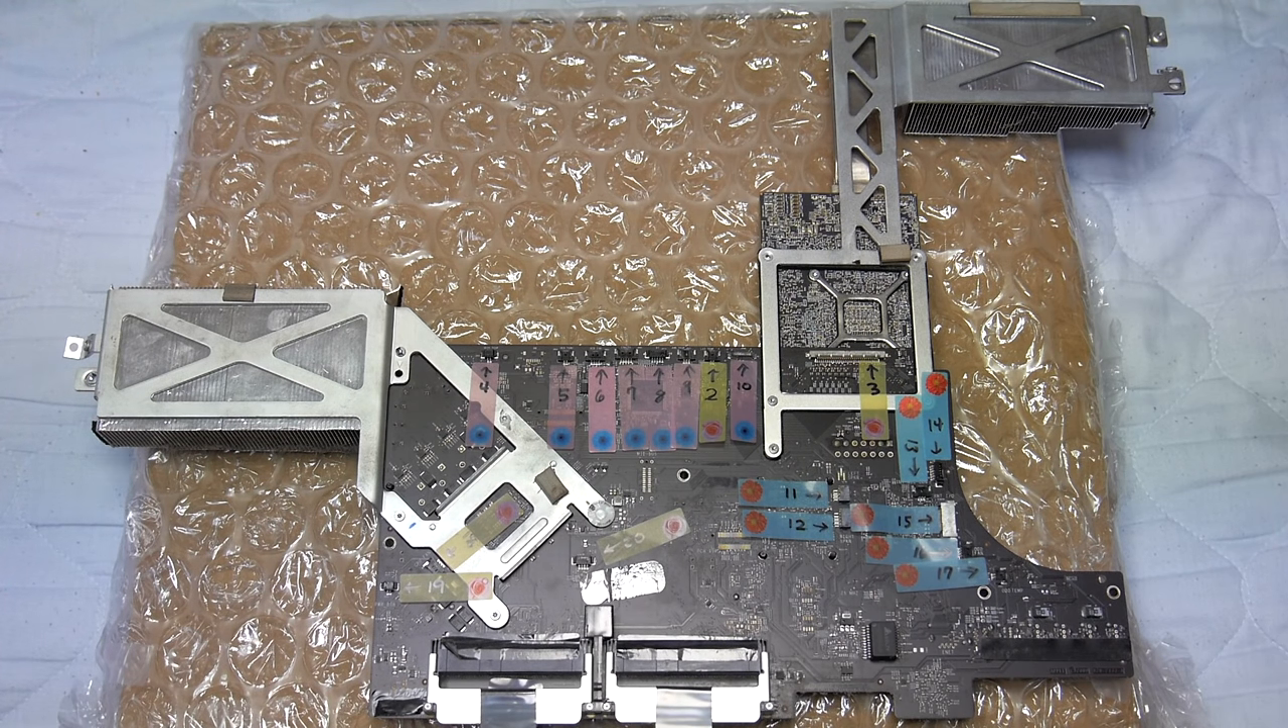Here's the logic board finally removed from the iMac.